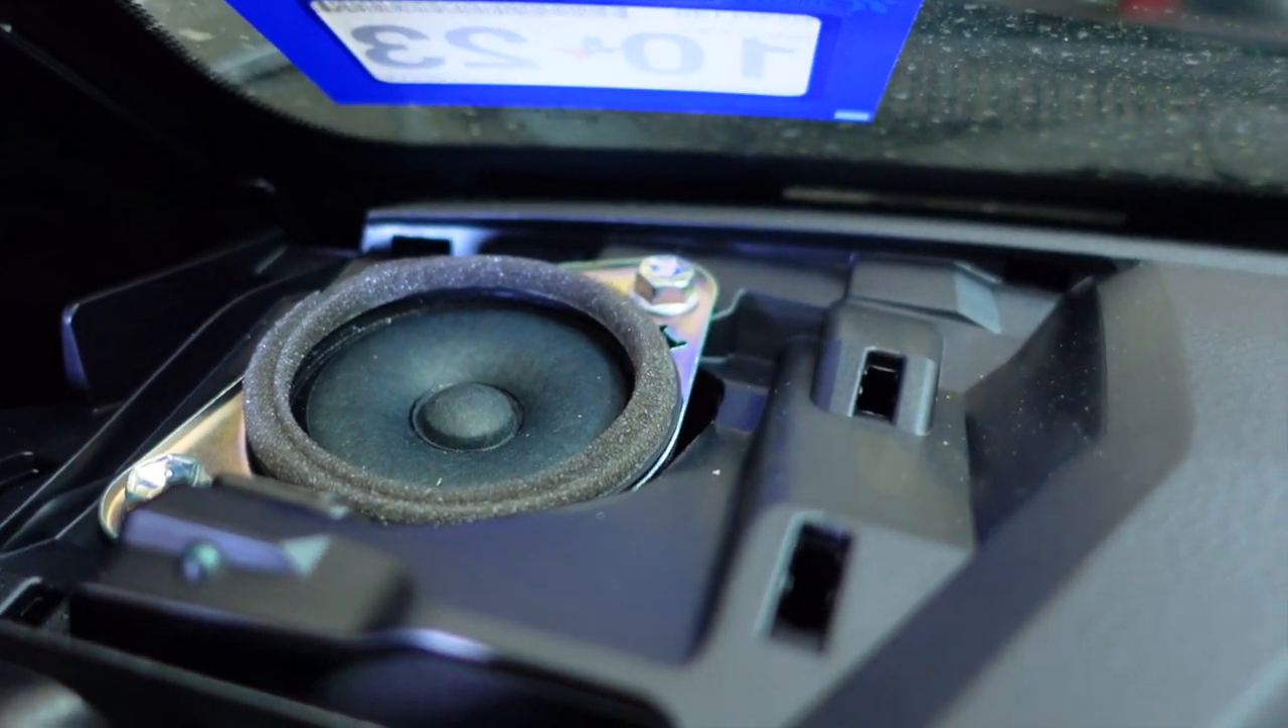So we now have the speaker exposed, if you will.